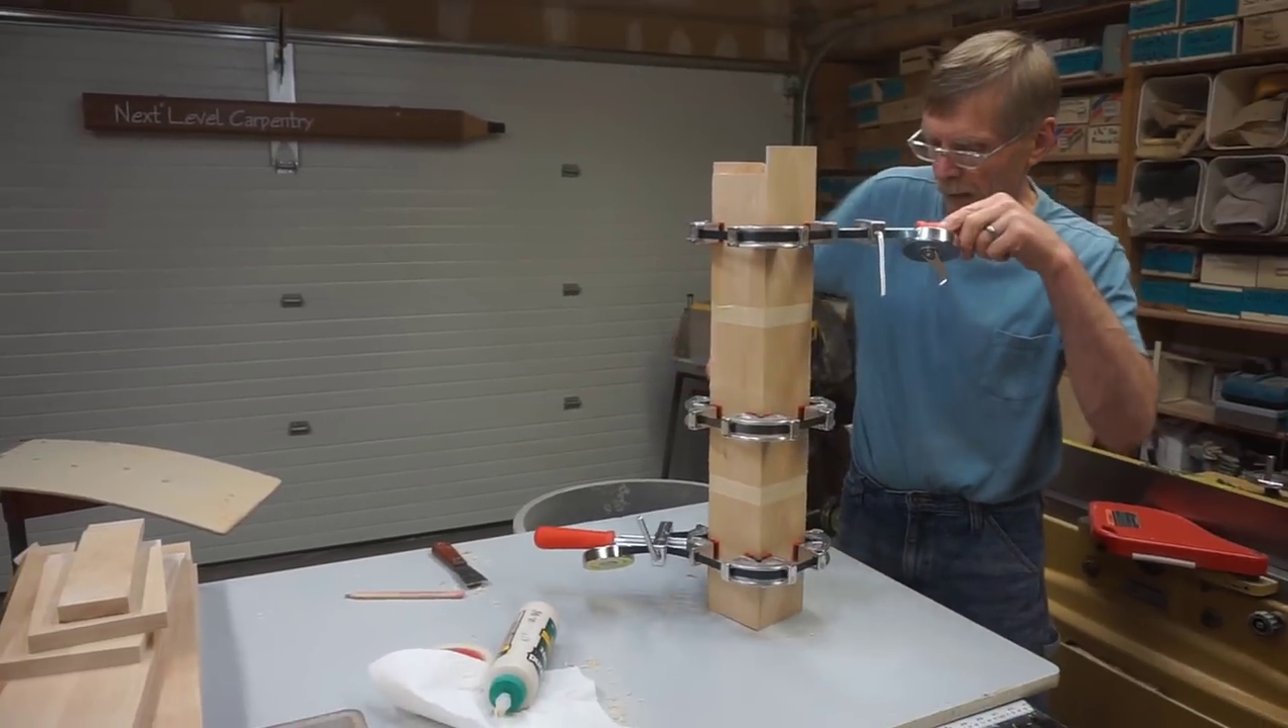I got all three clamps in position.